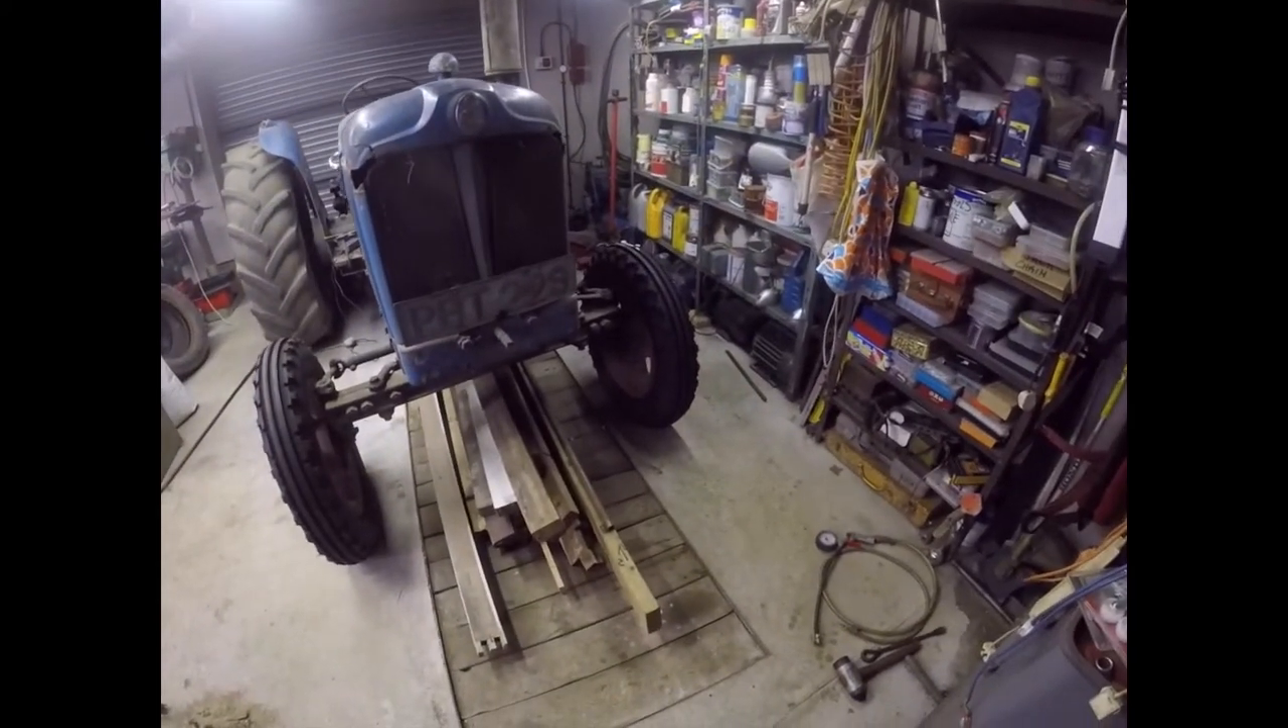The tyre stayed up. So we've got two new tyres on.